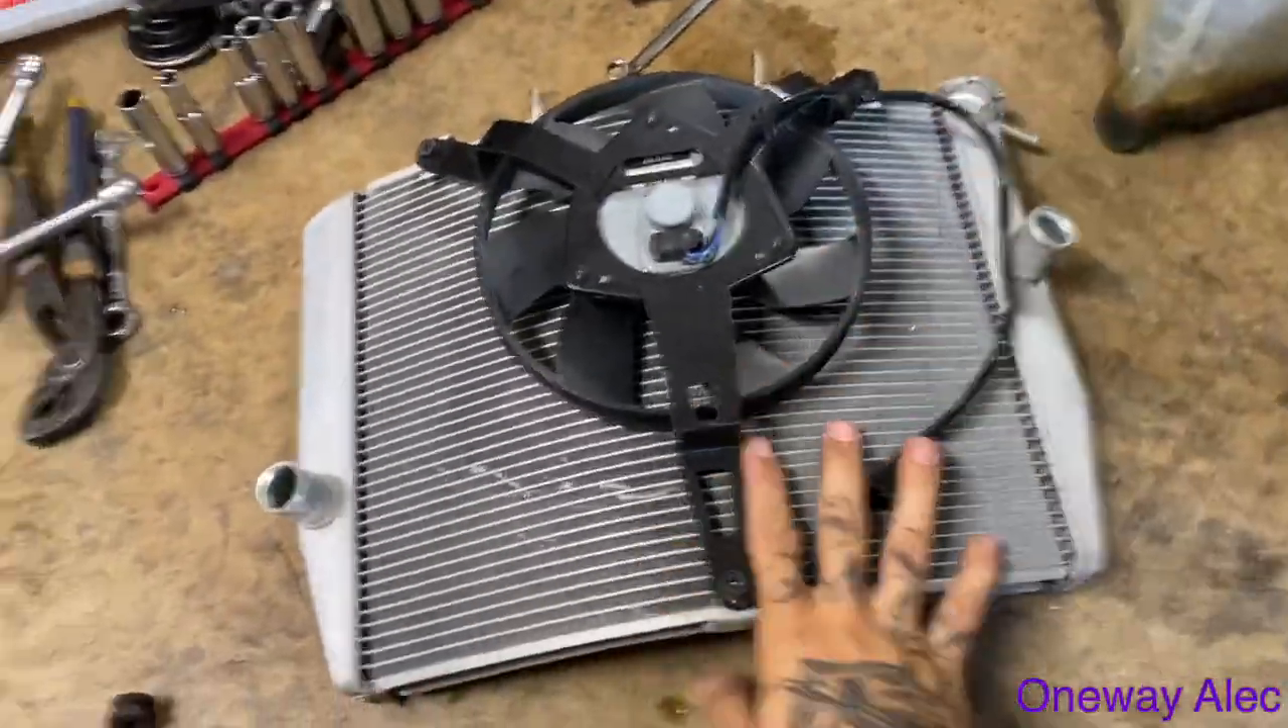Alright, halfway there. Got the whole radiator out.